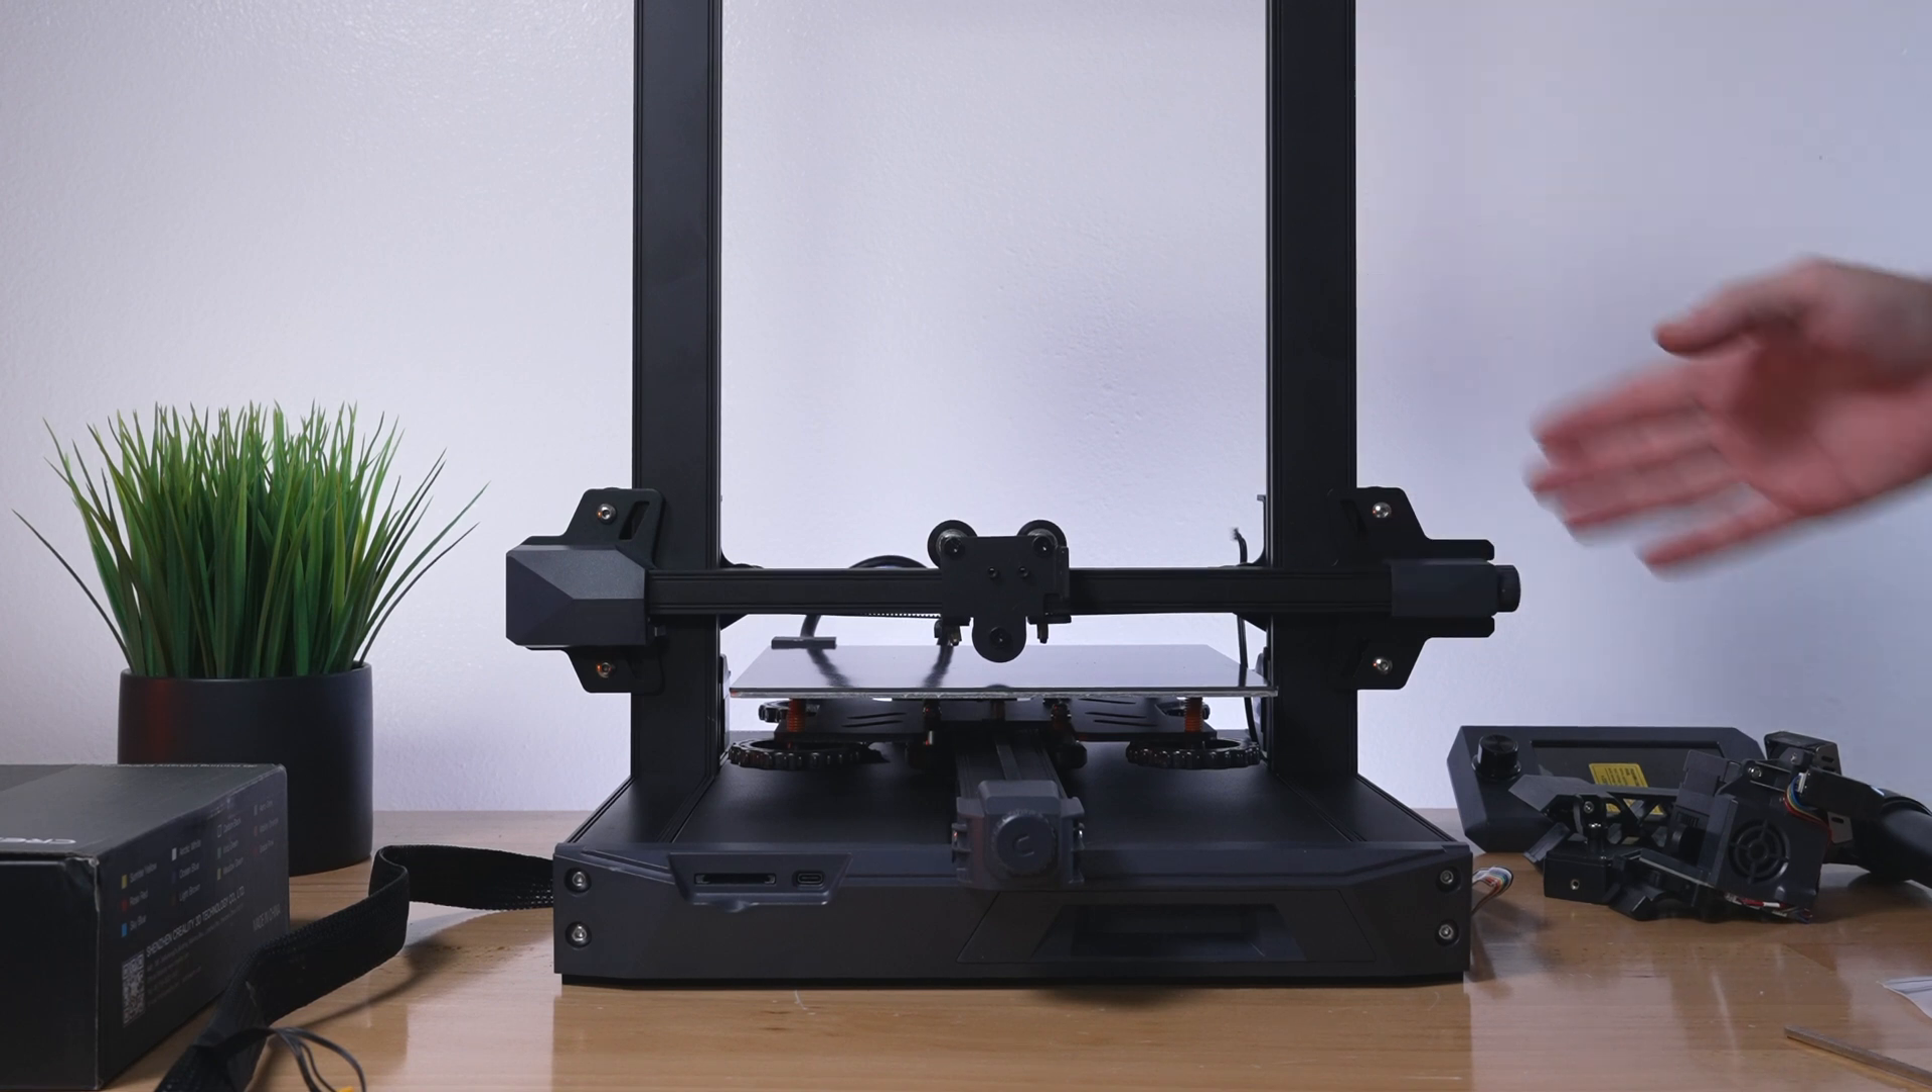And as simple as that, we got the upper portion connected to the base.